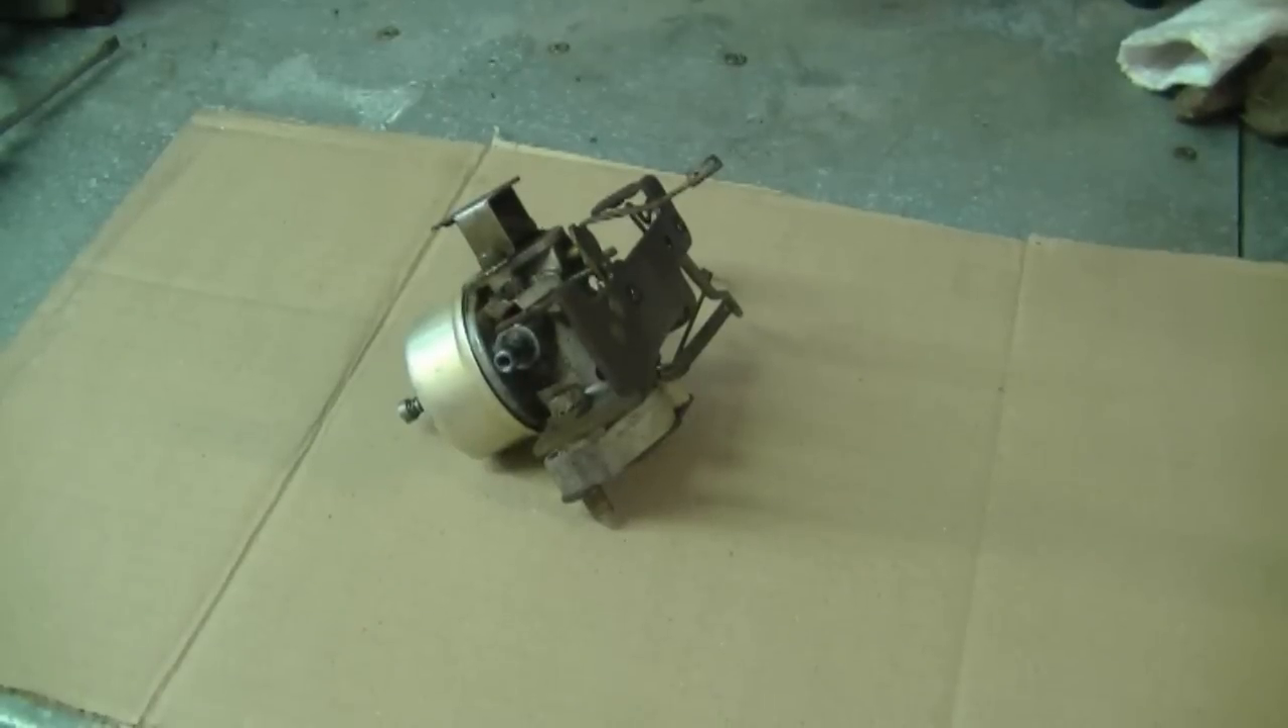So I'm just going to tilt it up and then pull it out. Now I've got the carburetor completely off the snow blower and I'm ready to work on it.